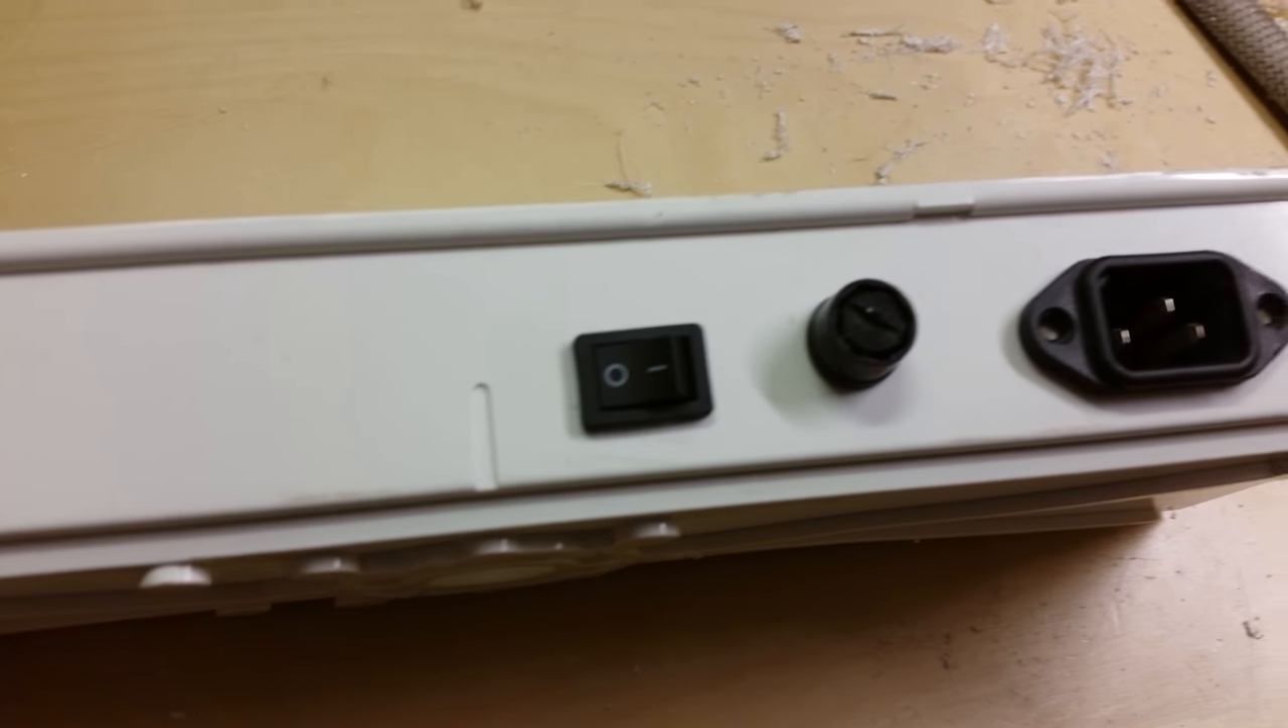Okay, so I've got the switch installed. The fuse holder and the power socket.